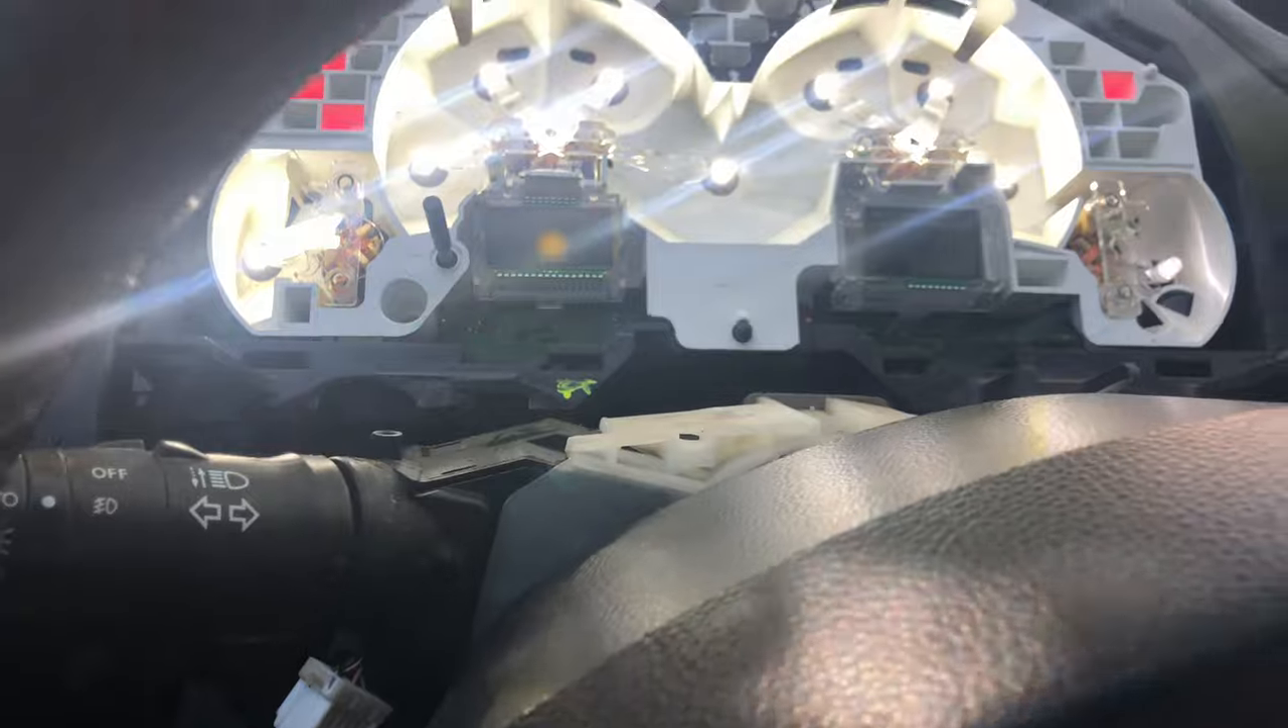Uh, we got the new cluster, well, the test cluster, I should say, back in.